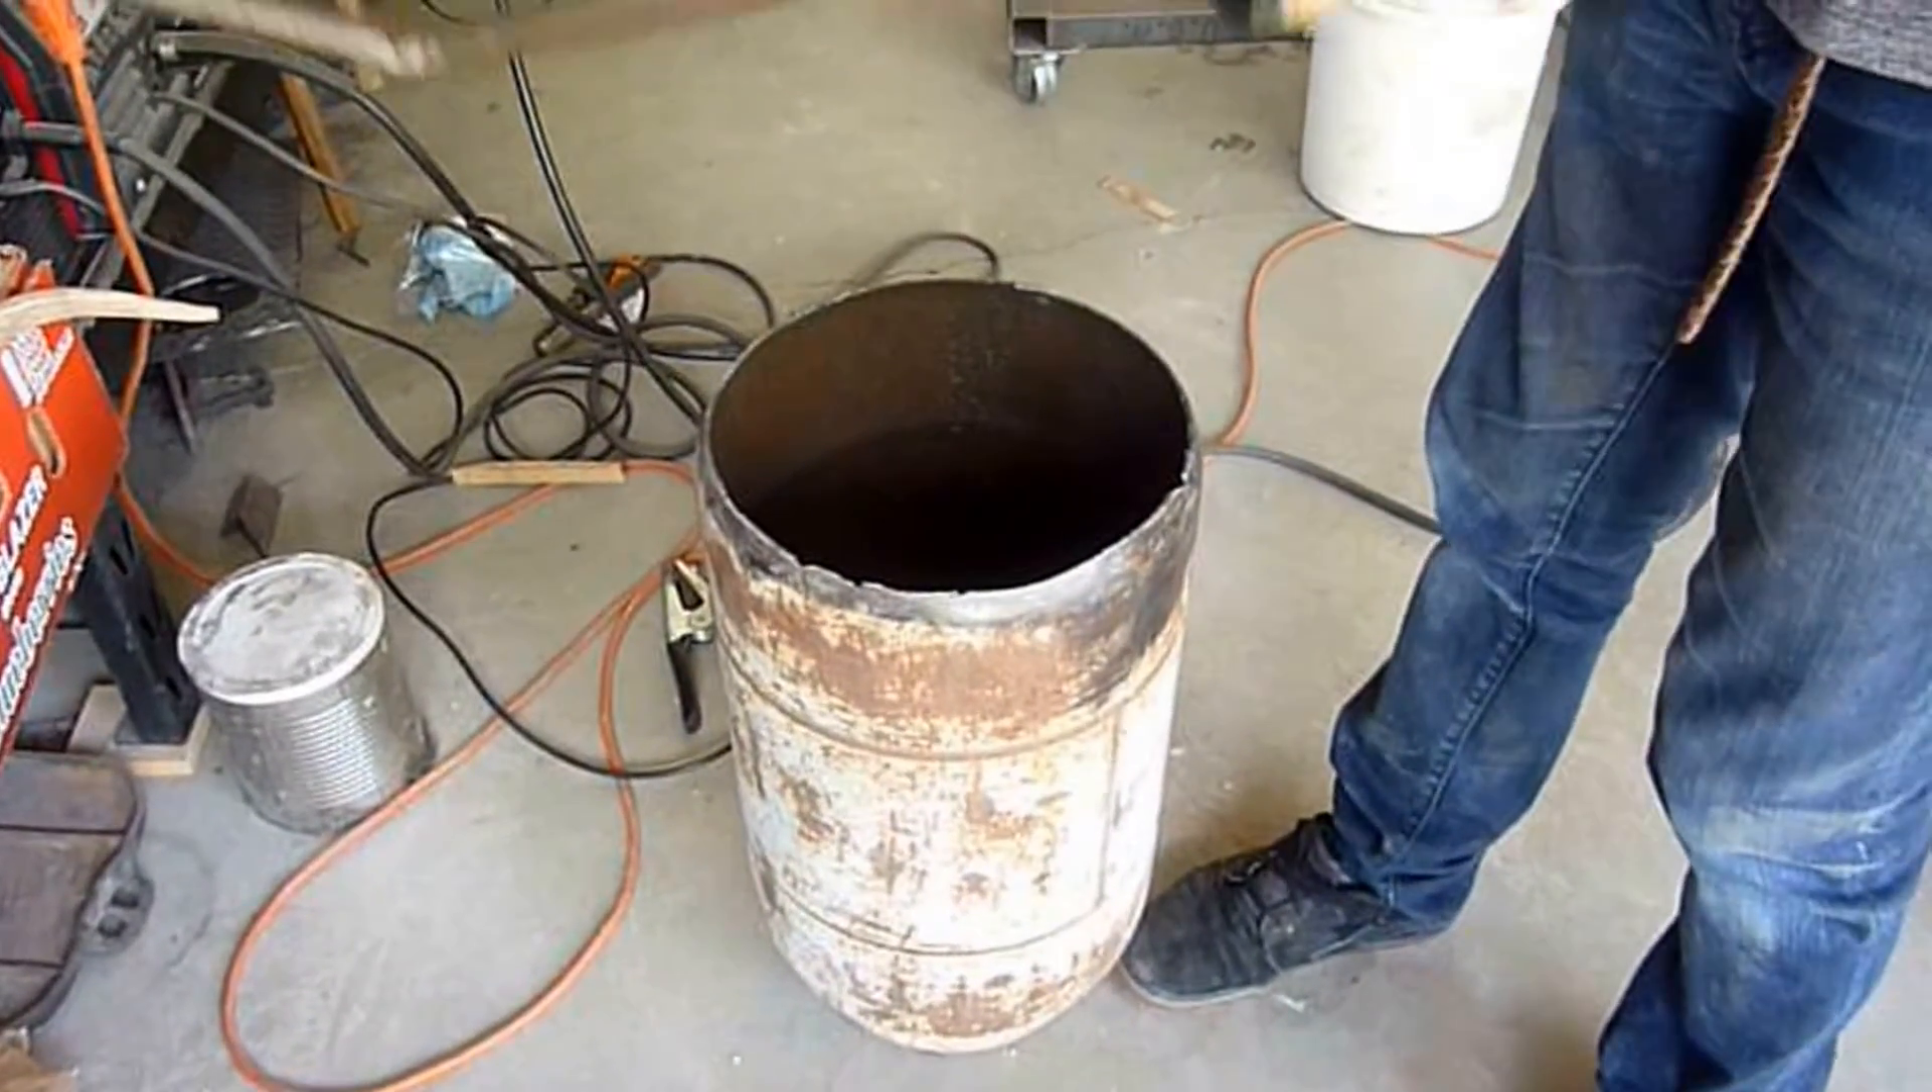So we got the top off.